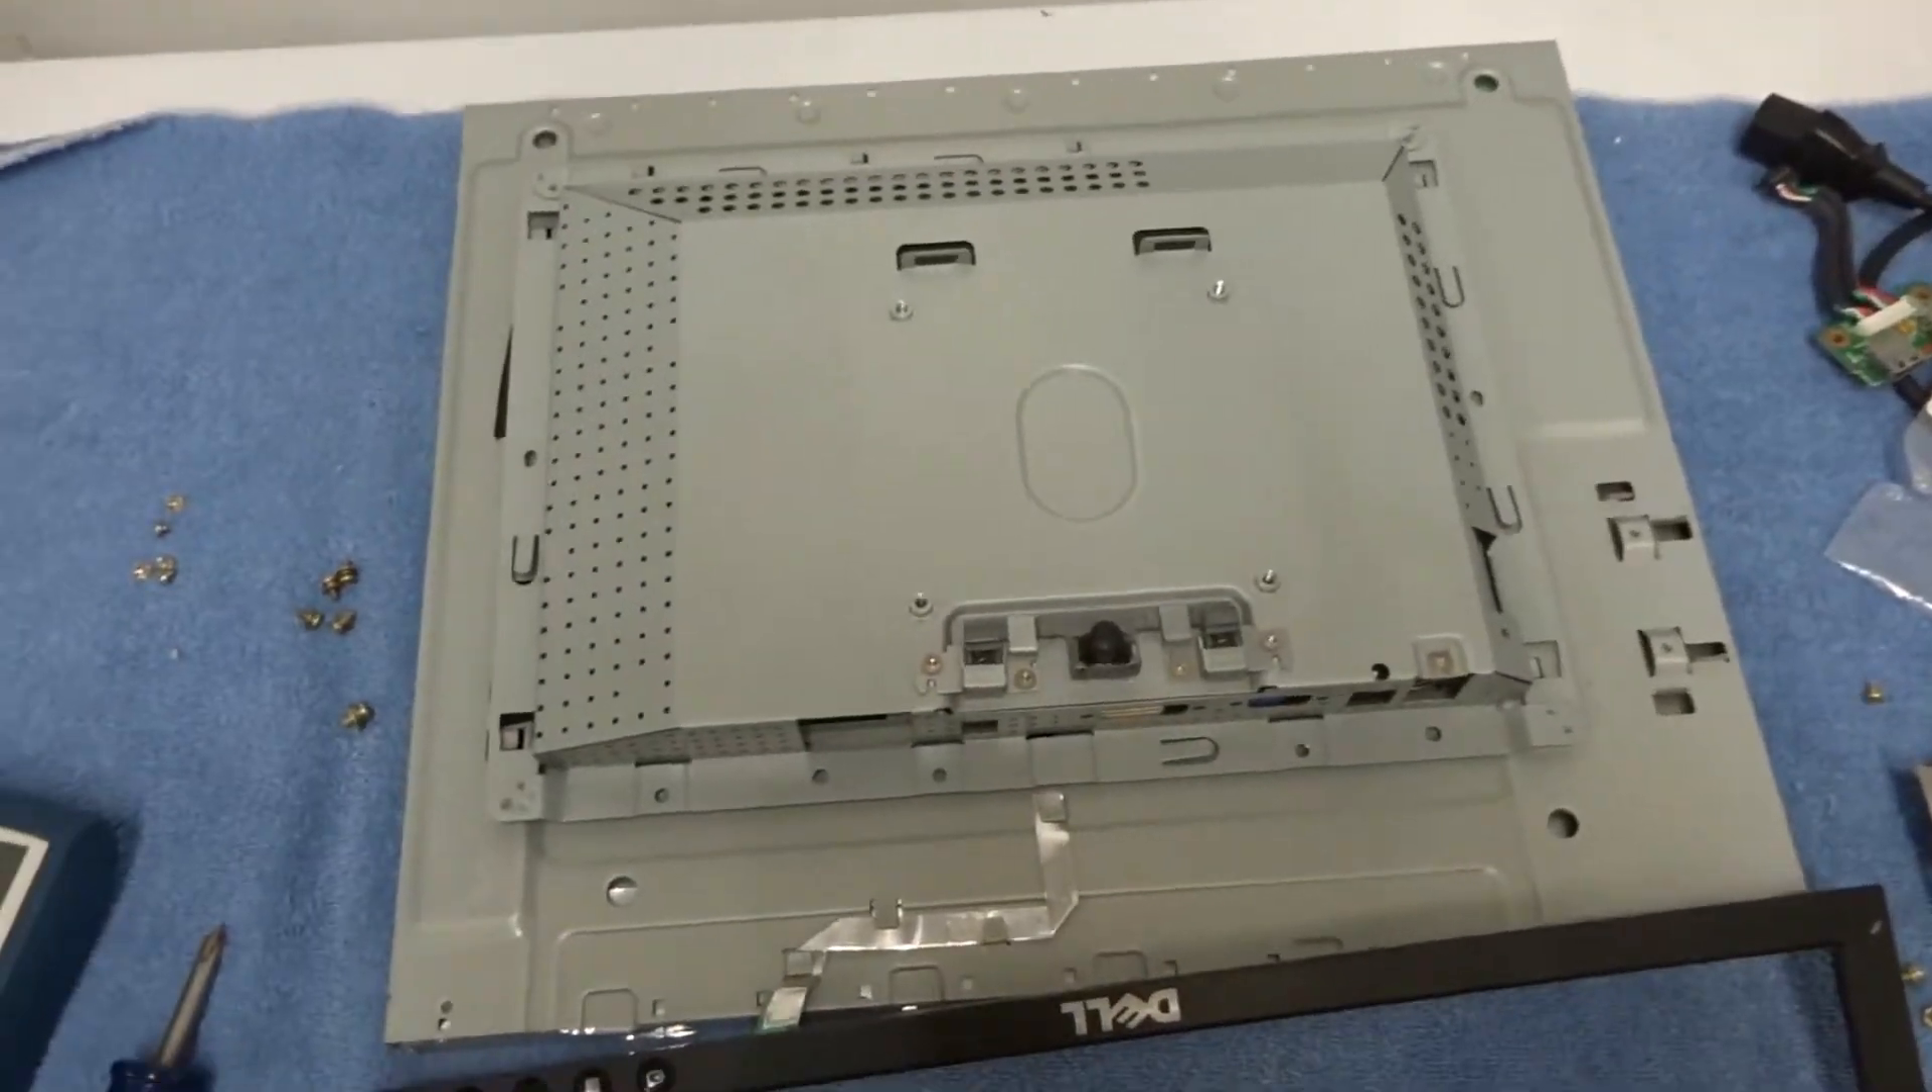Well here's what the monitor looks like with the case apart.